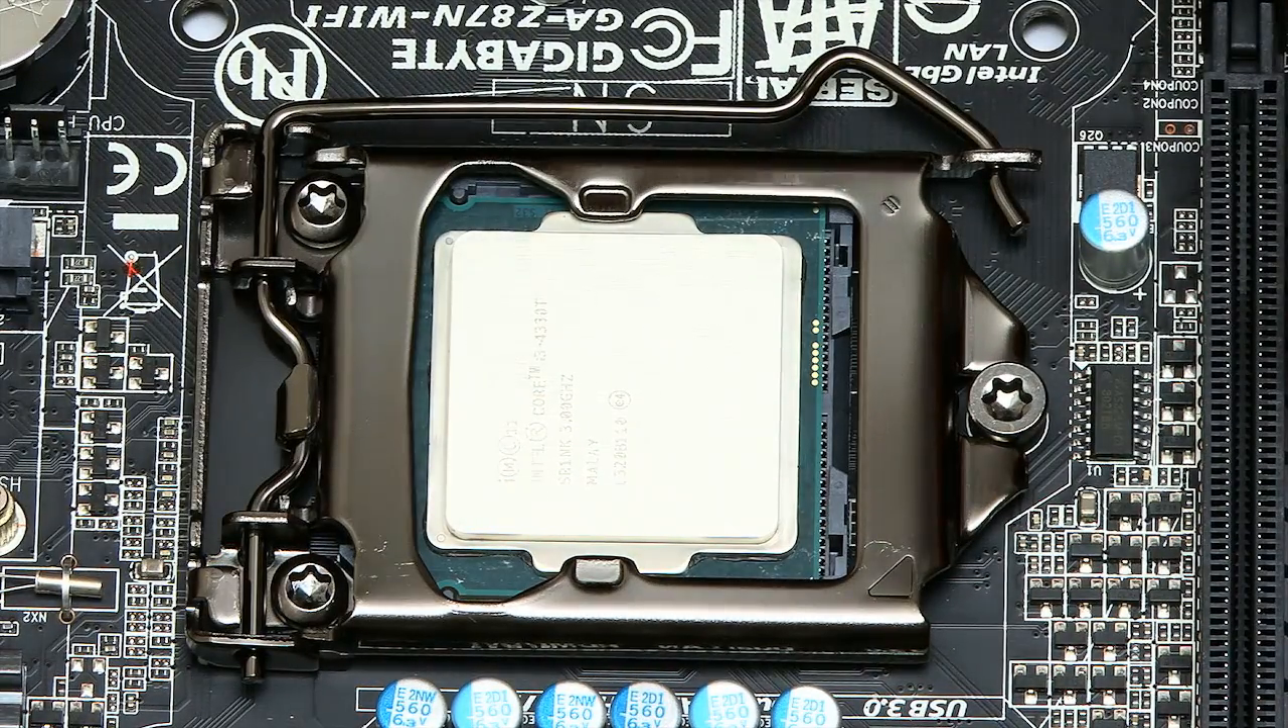The processor is now fitted into the motherboard.